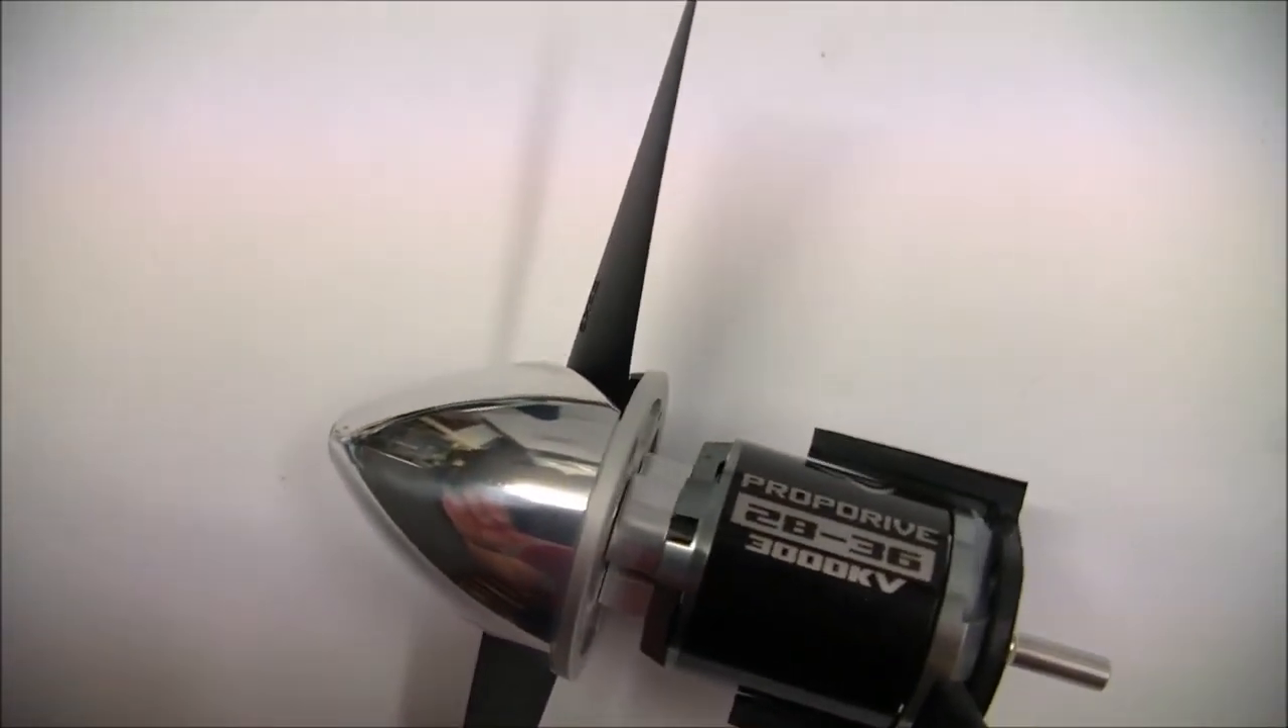And the prop shaft and prop and spinner are on.